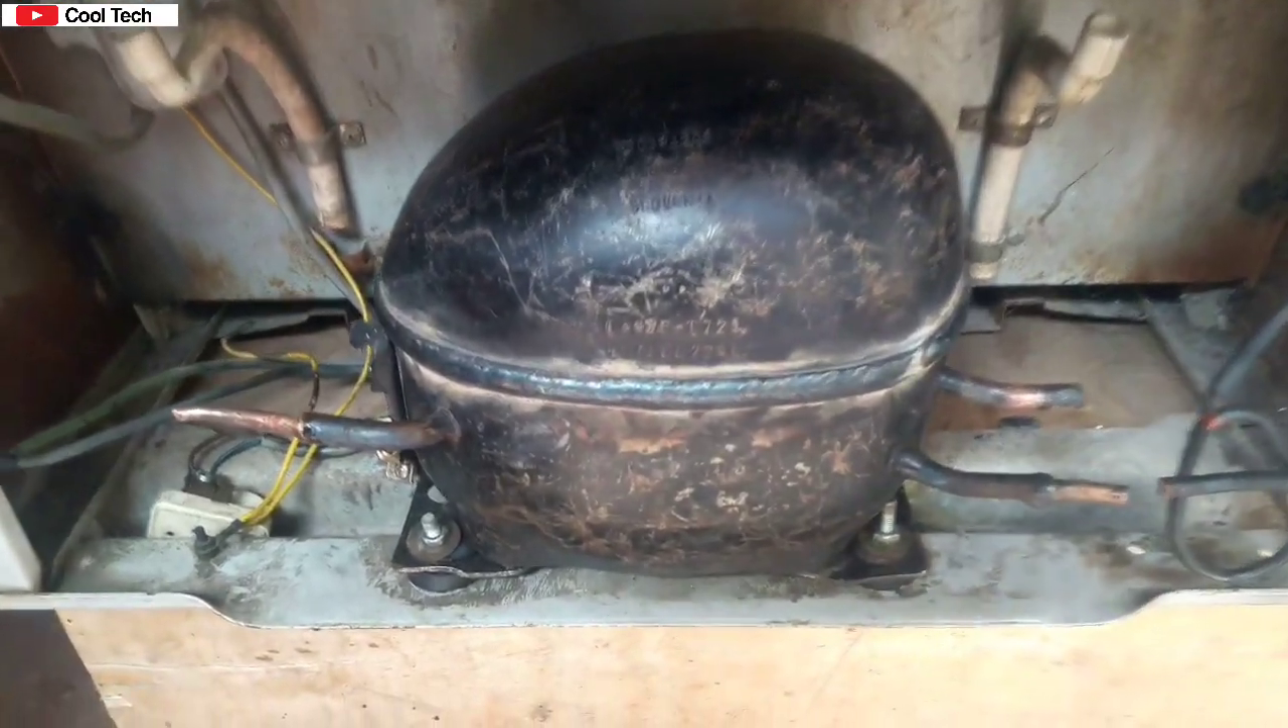آپ دیکھ سکتے ہیں کہ ہم نے کمپریسر کو اس میں فٹ کر لیا ہے۔